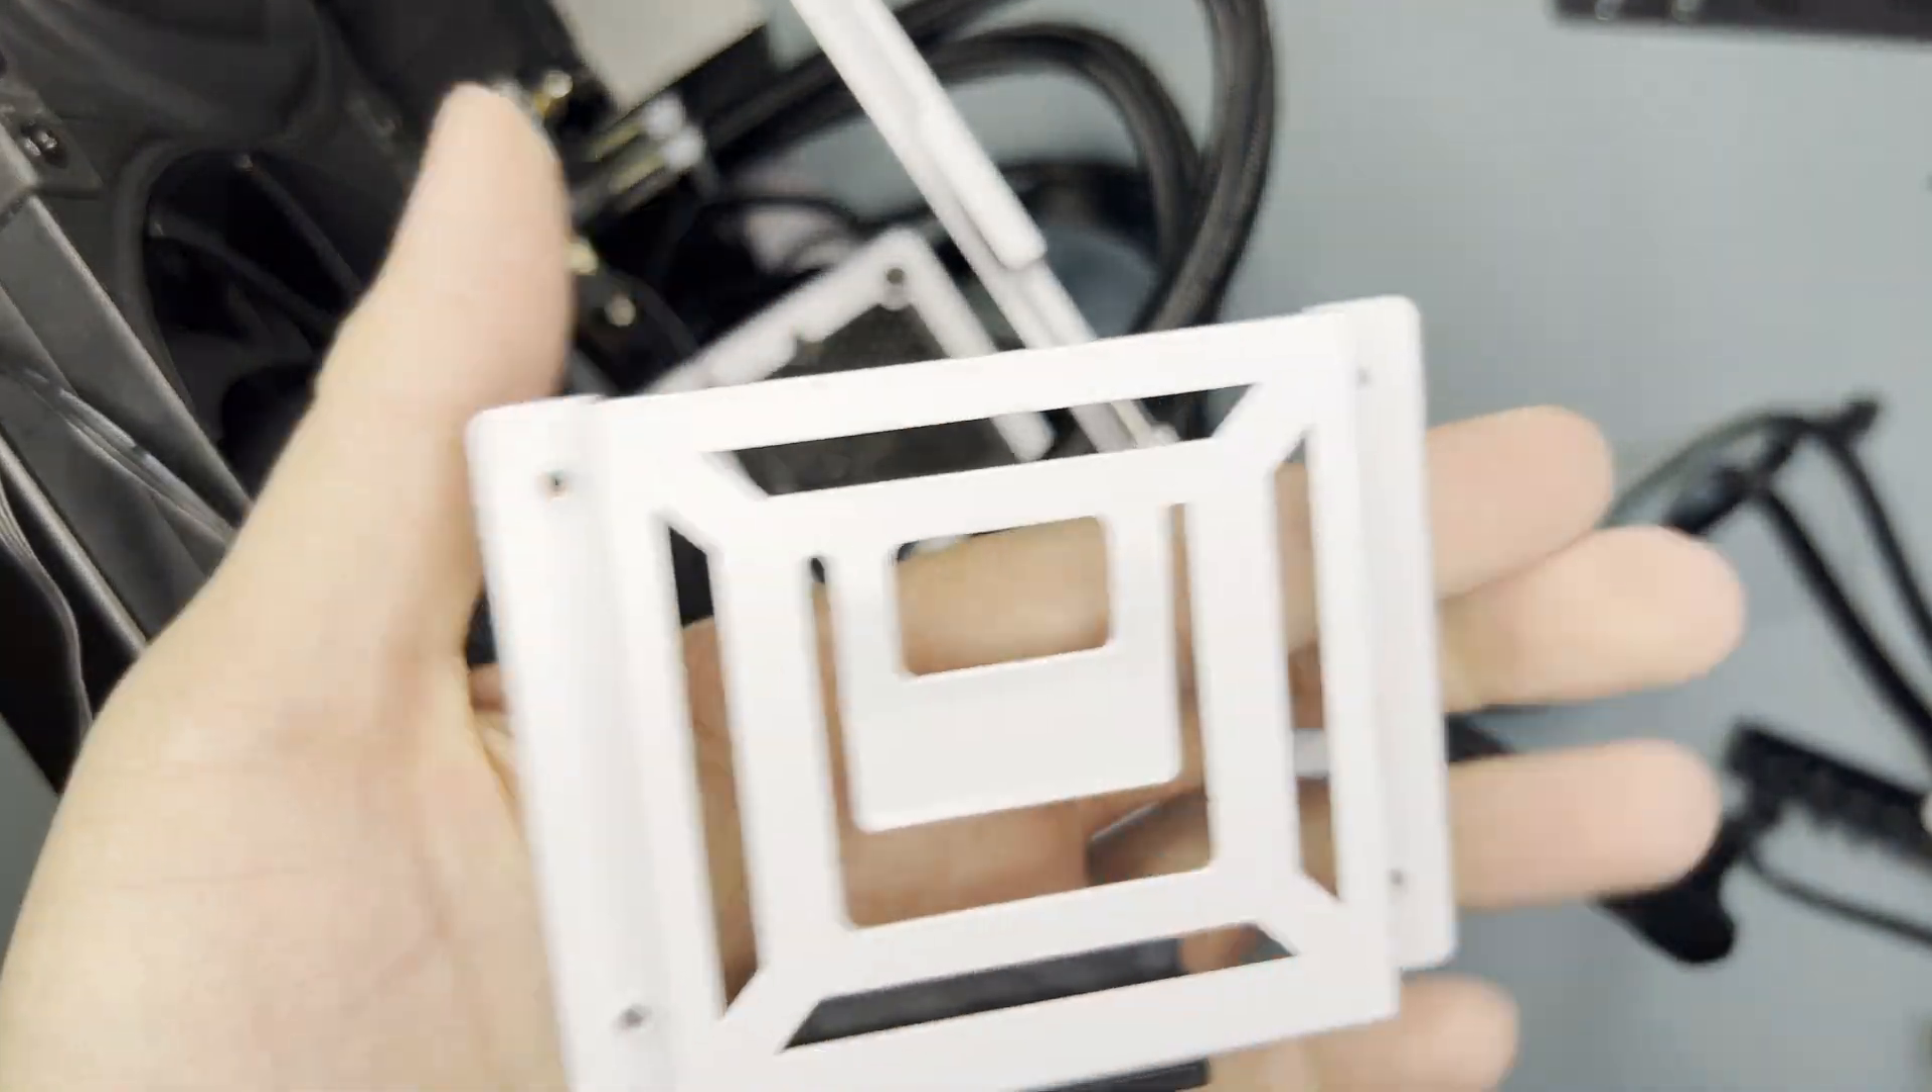Okay, so I removed this SSD tray as well because it's two extra cables that I don't need.